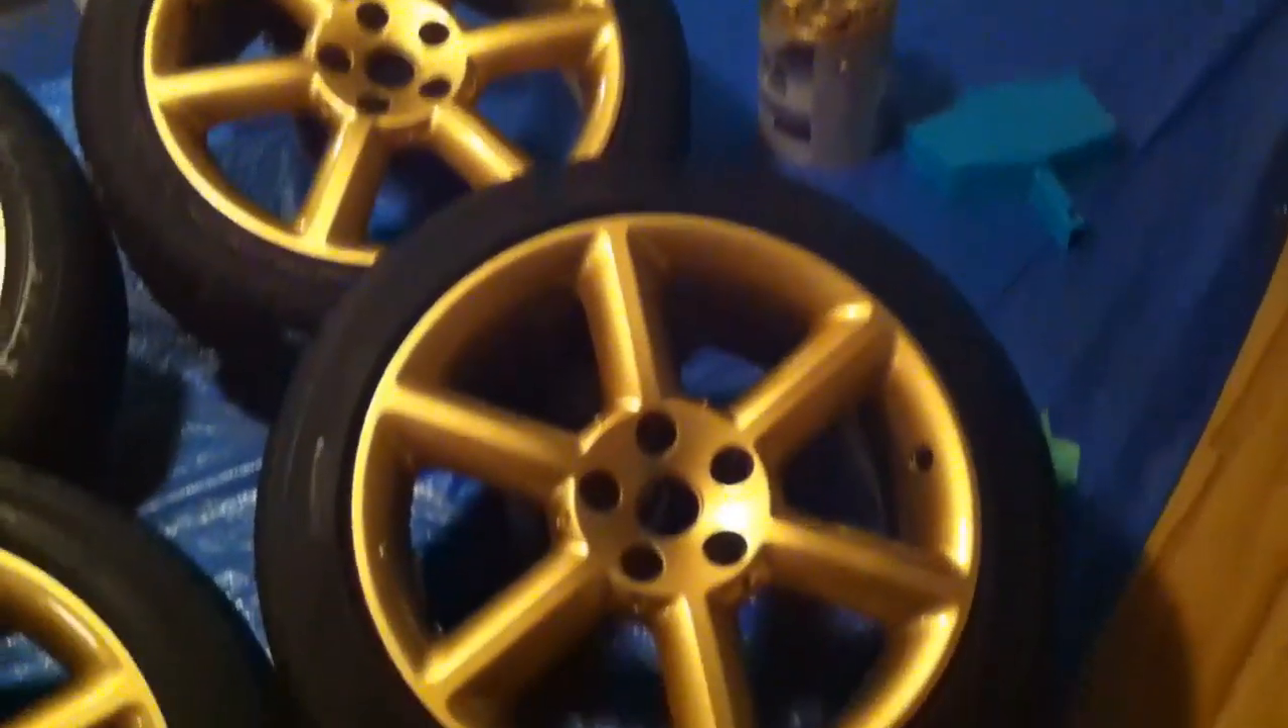I didn't put the, uh, center caps on just because I want everything to cure properly before I do that.